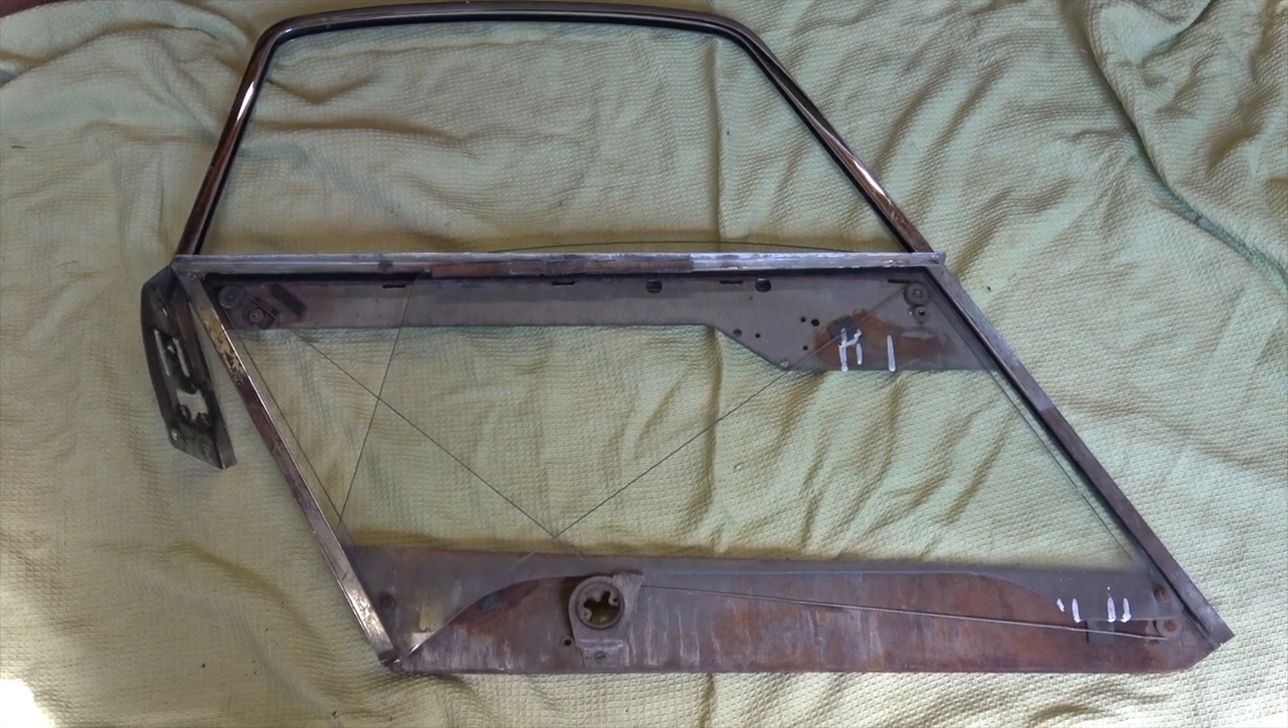So here's the door window frame removed from the door and as you can see it's in reasonable condition.